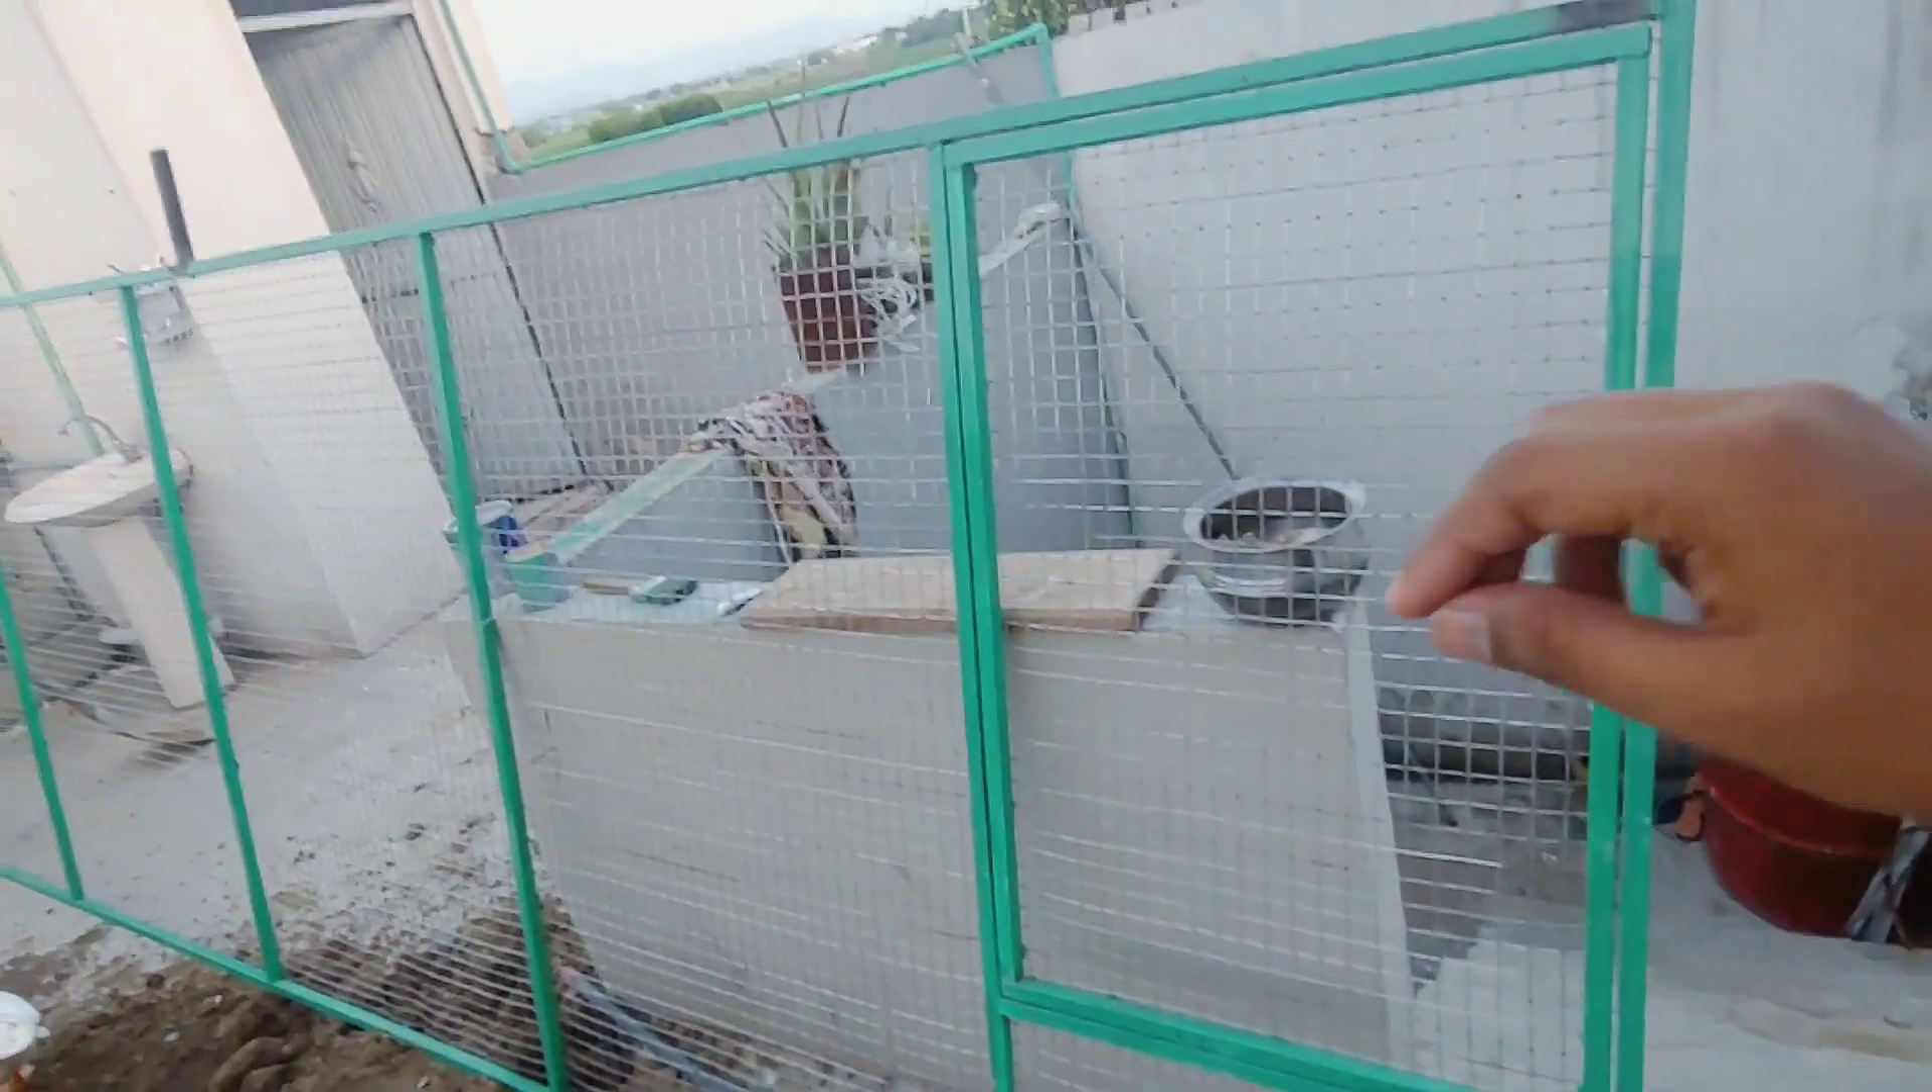دوستو ہمارا ایک فریم تیار ہو گیا اس کو جالی لگ گئی ہے۔